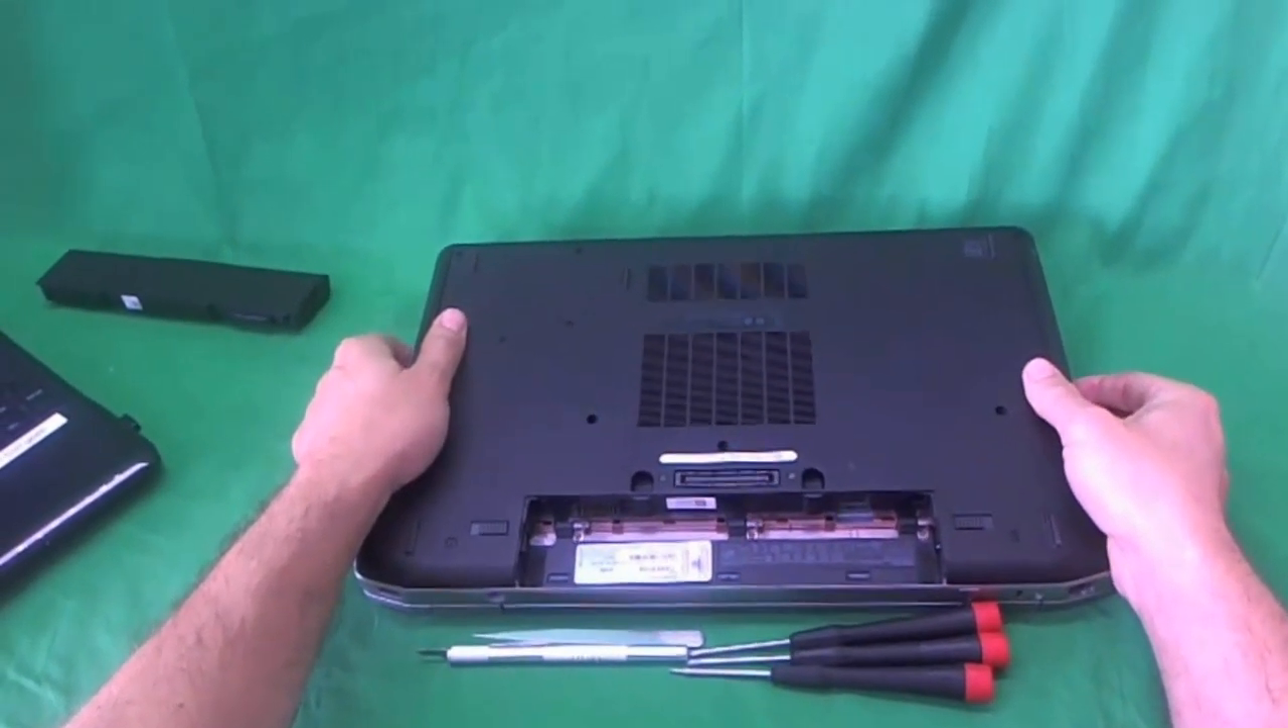Now that the battery is out, the laptop is safe to work with.